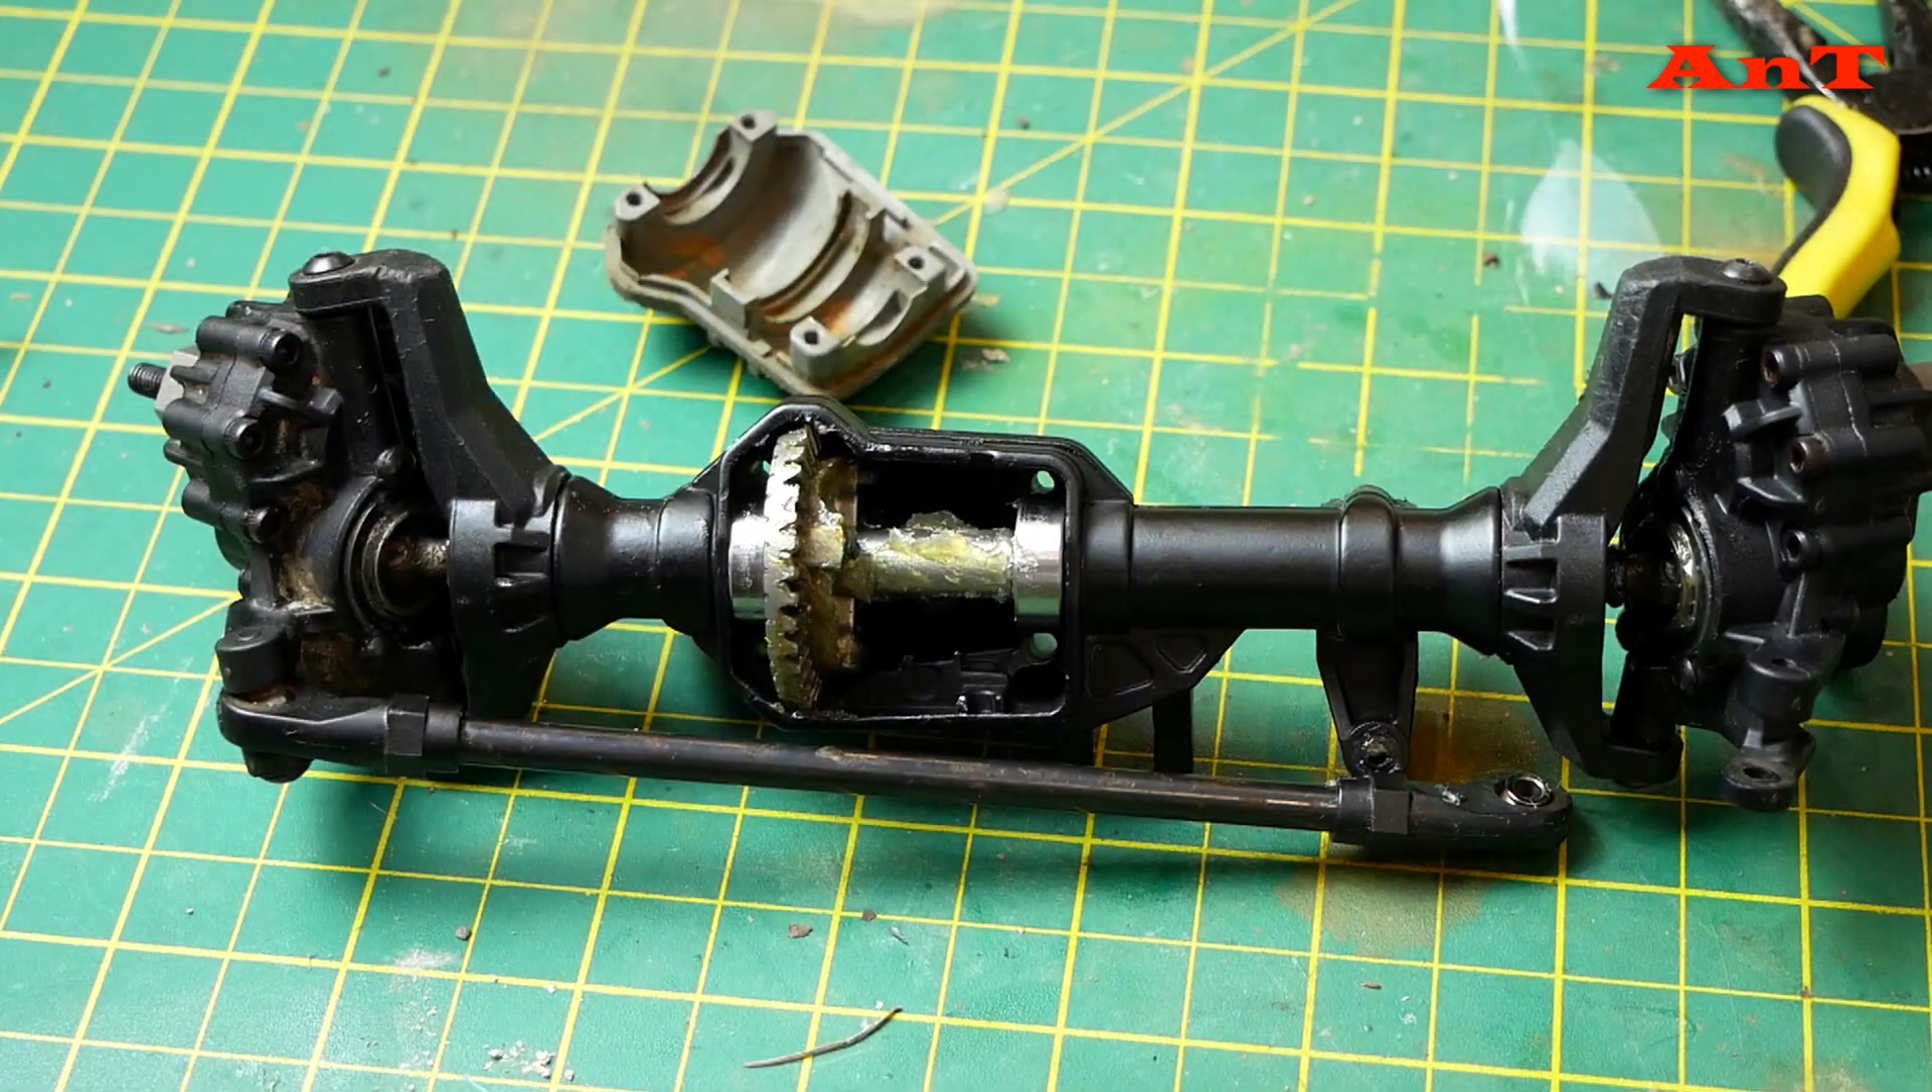Really all I need to do is put the axle cover back on again.